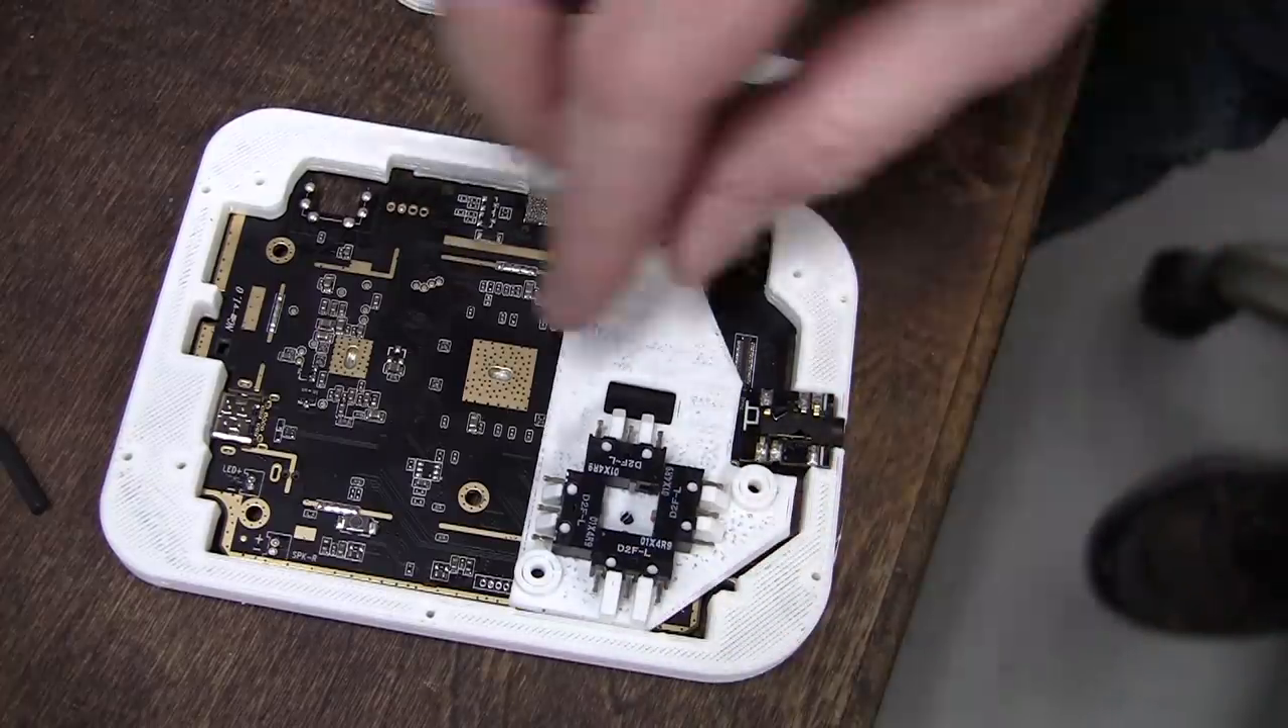Here's our control board. This fits right there. You can see we've got a little bit of a gap tolerance for it.